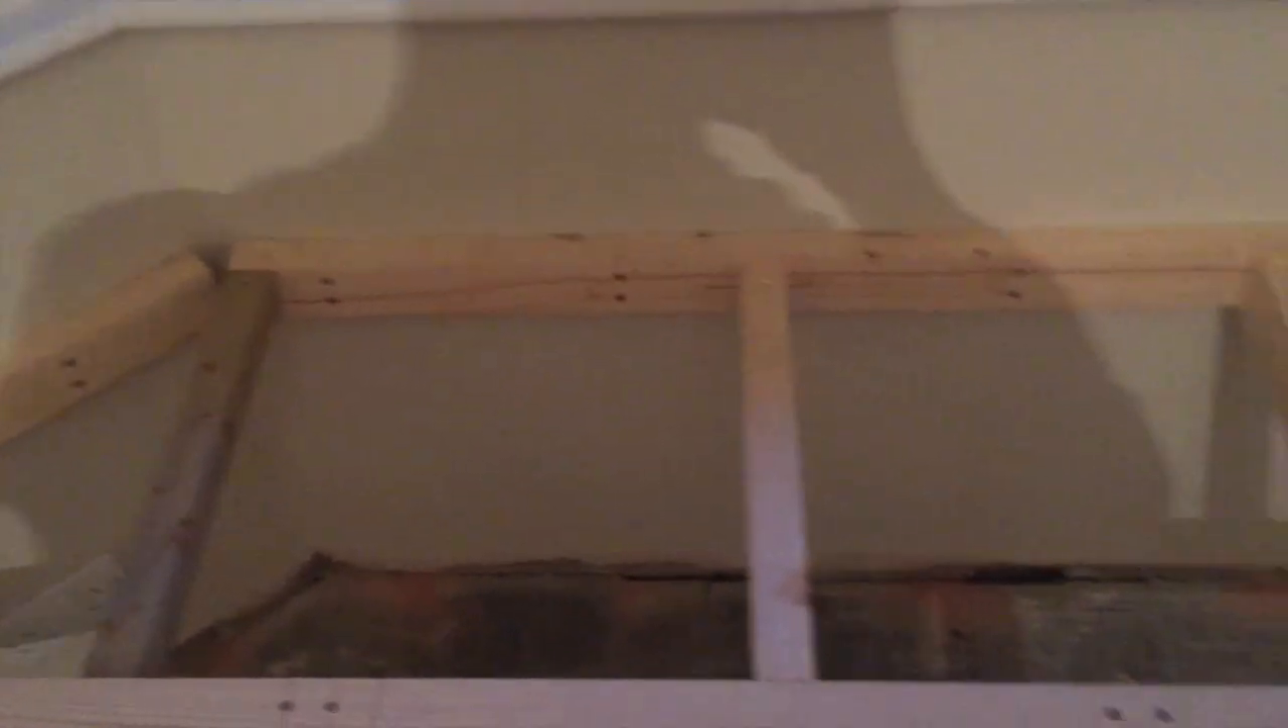So, now I've added some cross beams.